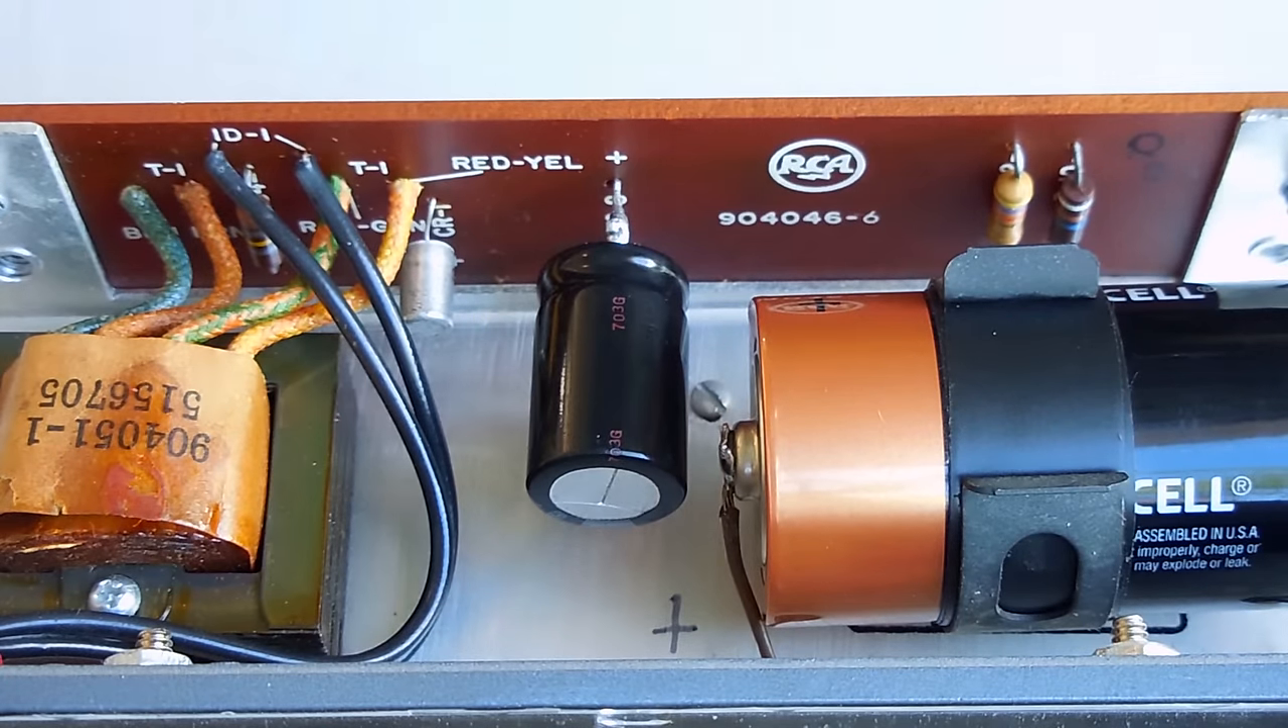Right over here, you can see the electrolytic capacitor is now soldered in position.